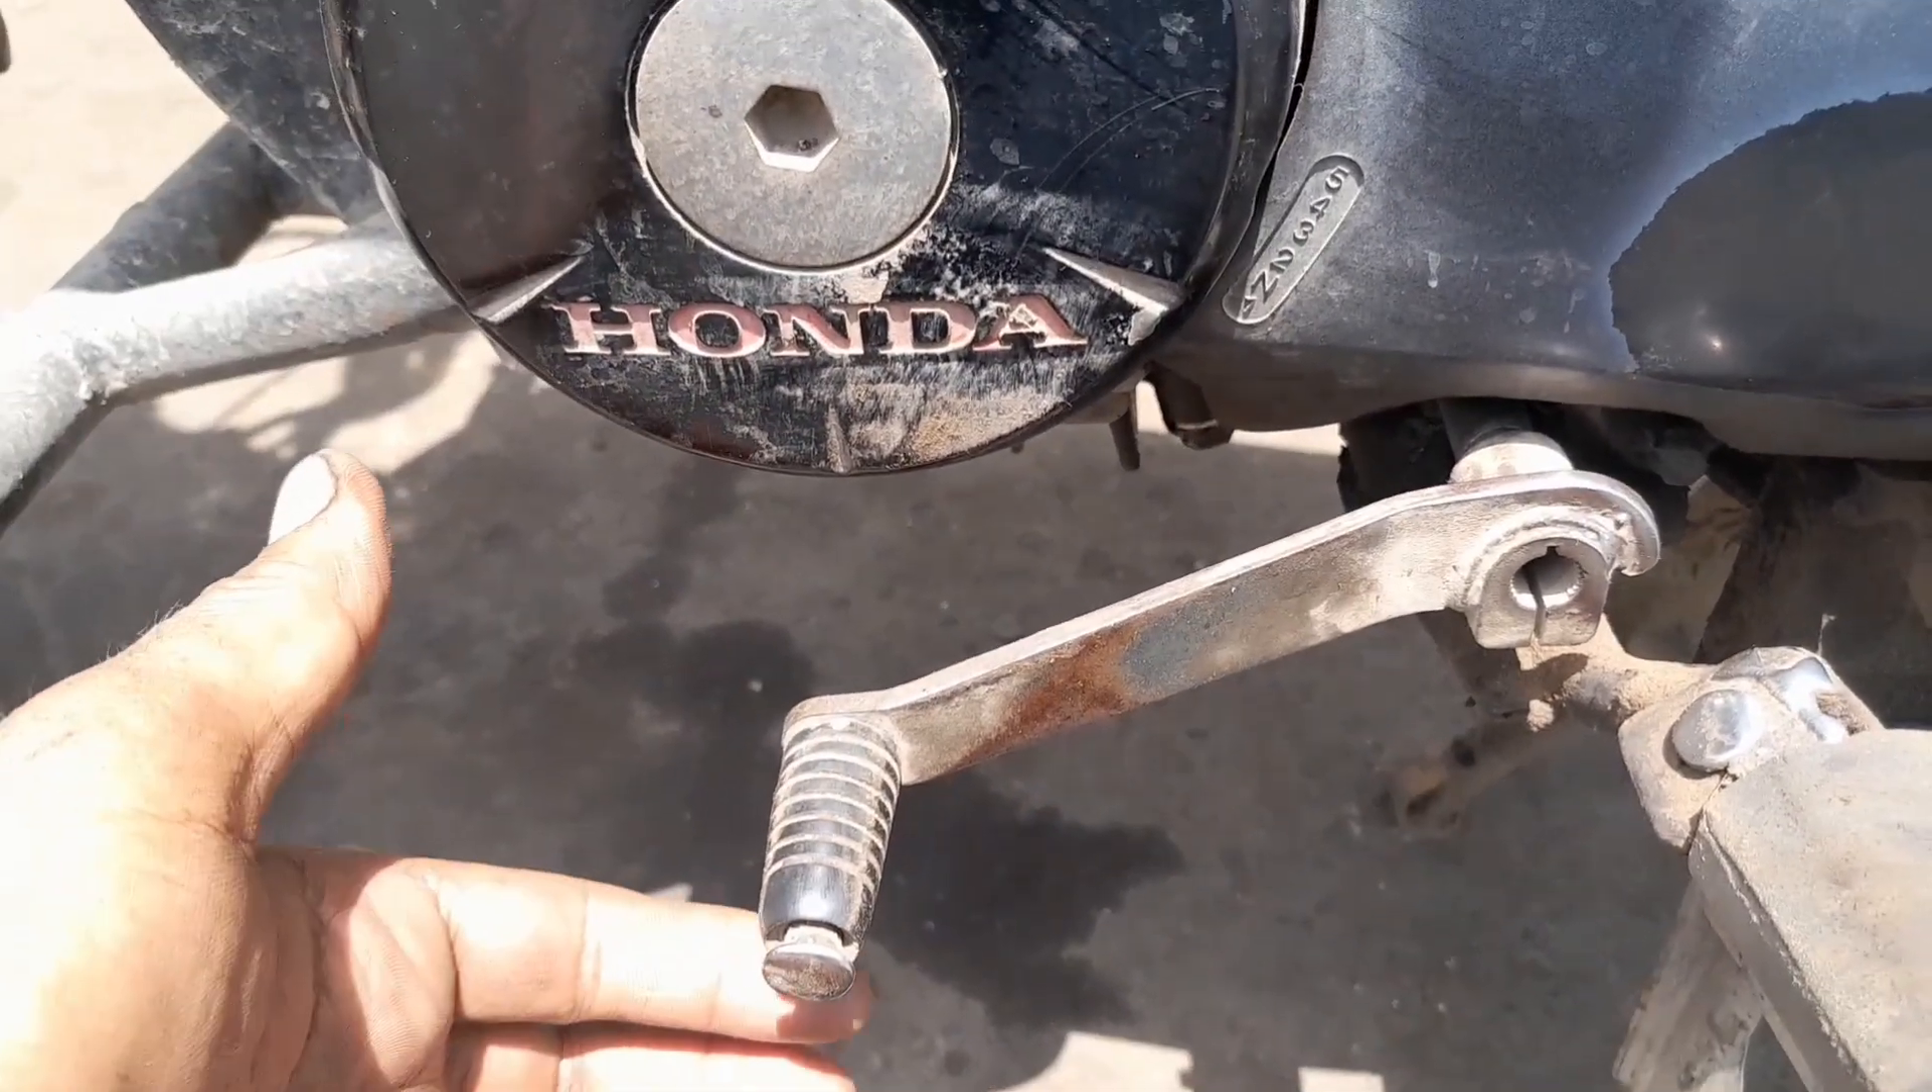गेर लीवर को भी हमने फिट कर लिया है।